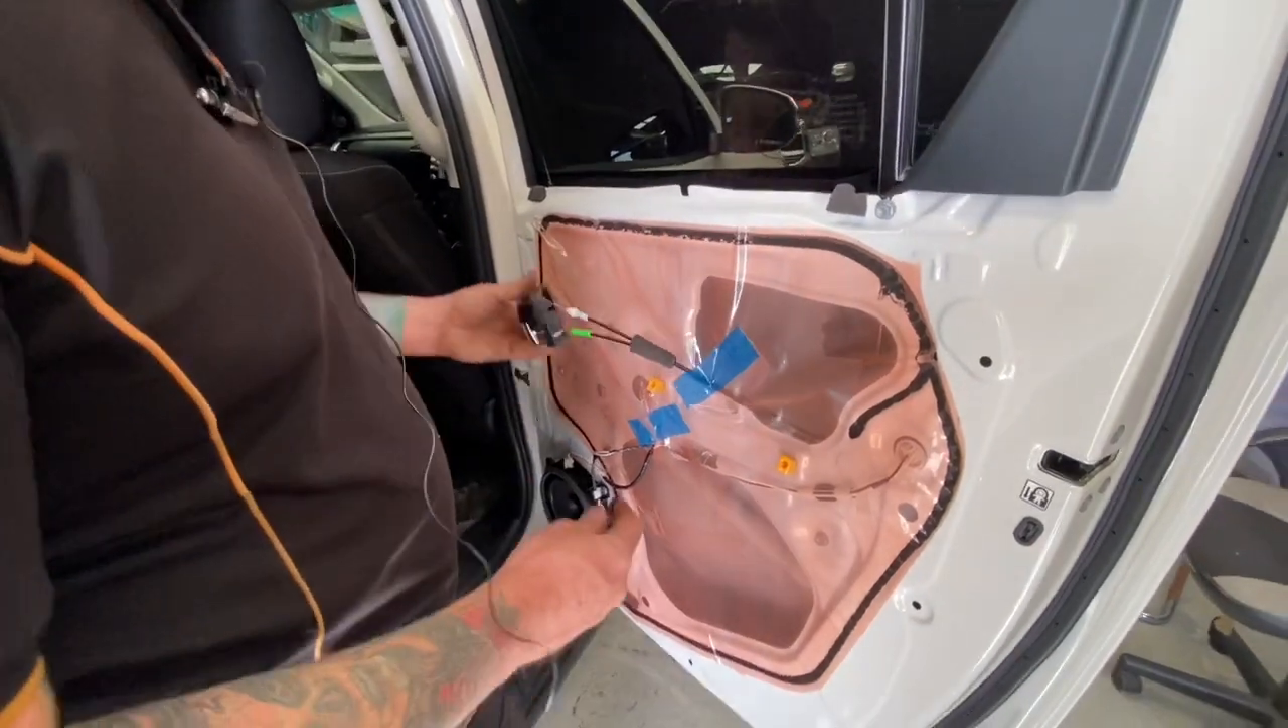All right, so we've got the door trim off.